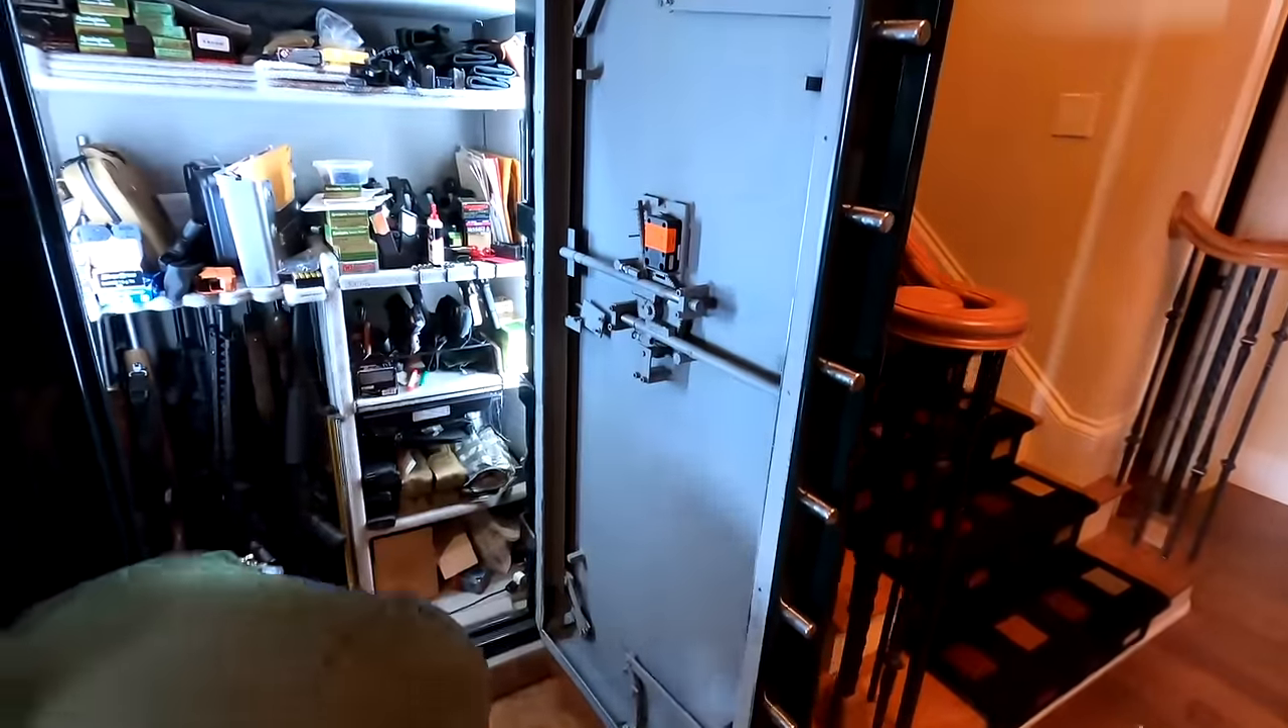We've taken the back cover off the Fort Knox safe which was heavy but pretty easy to do.